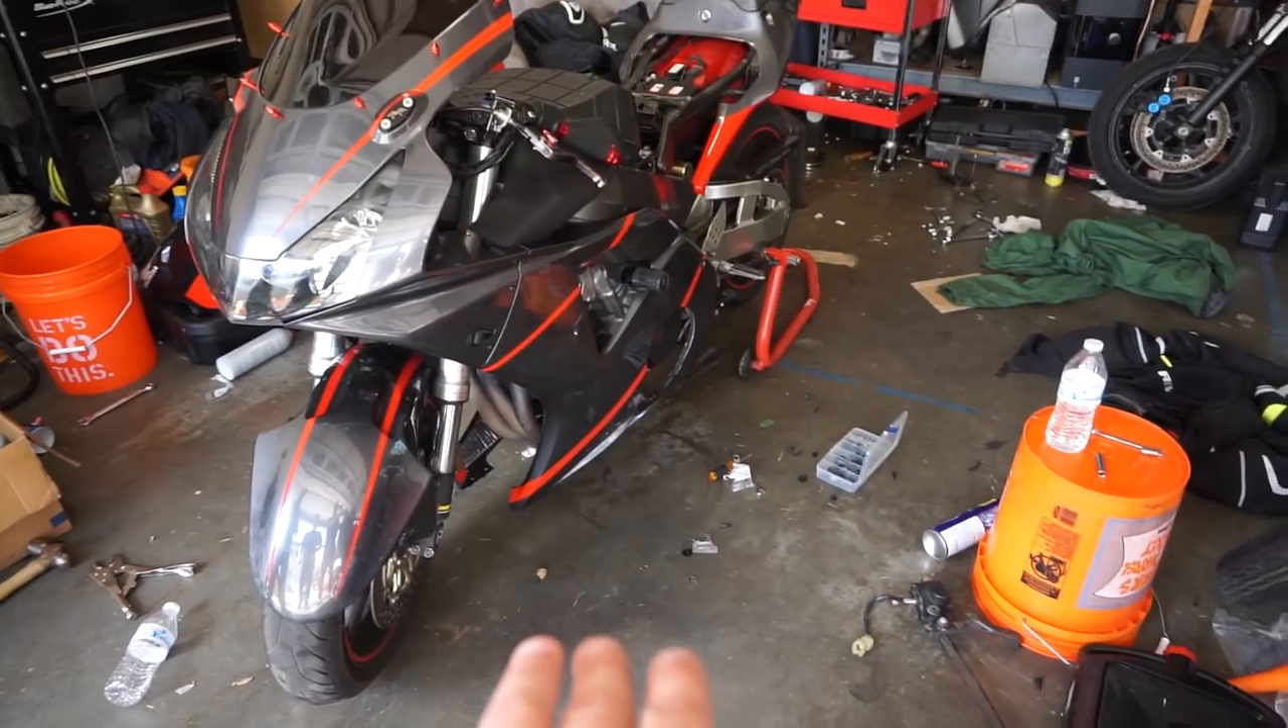So to give a bit of an update, we've got this side fairing on for the most part bolted on.